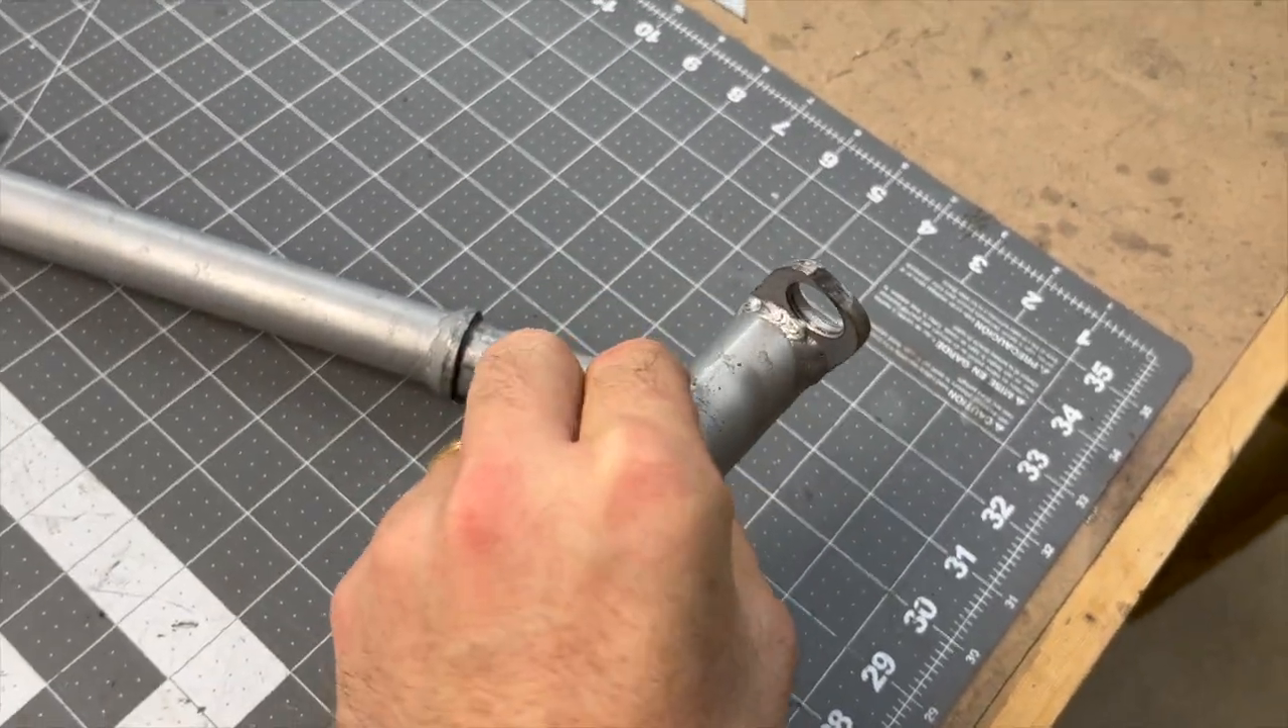On this end i just welded on a tab drilled a hole and that's what i clipped the hammock into.